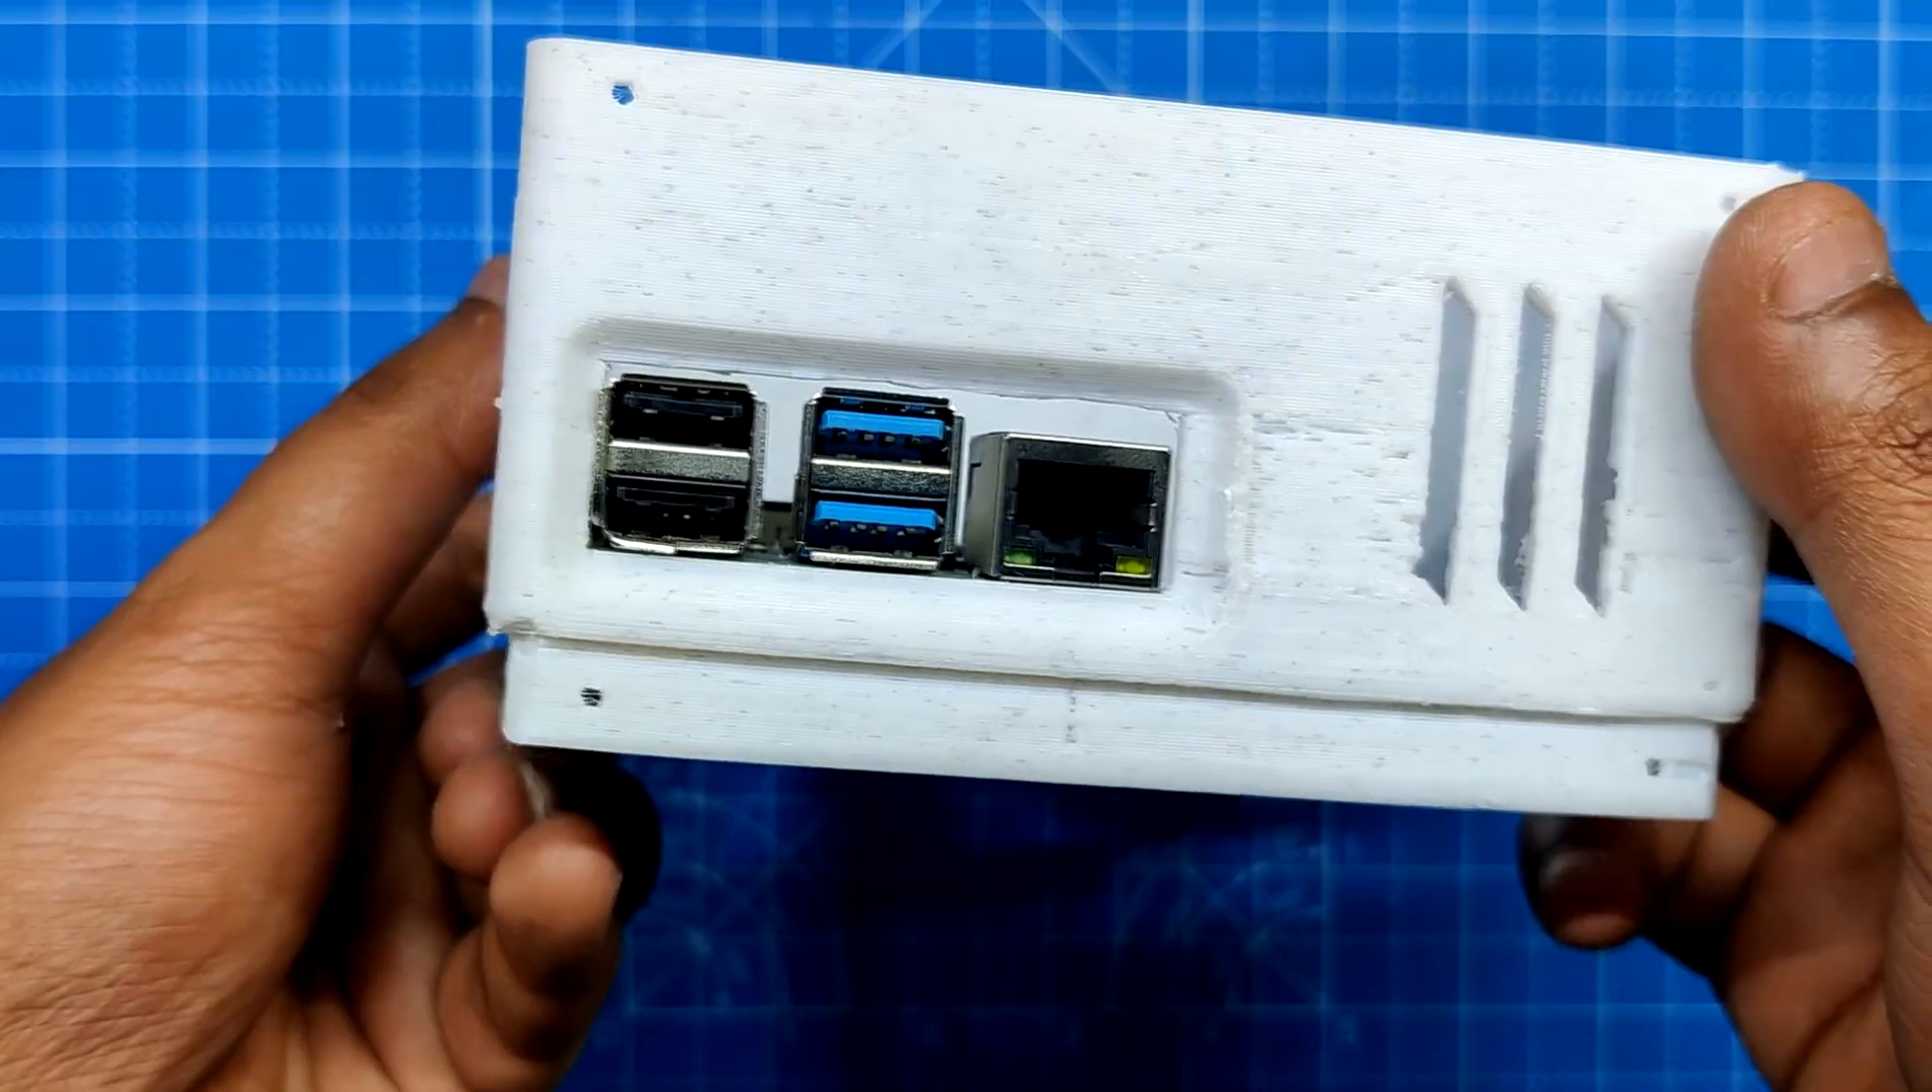The pi holder section assembly is now completed.